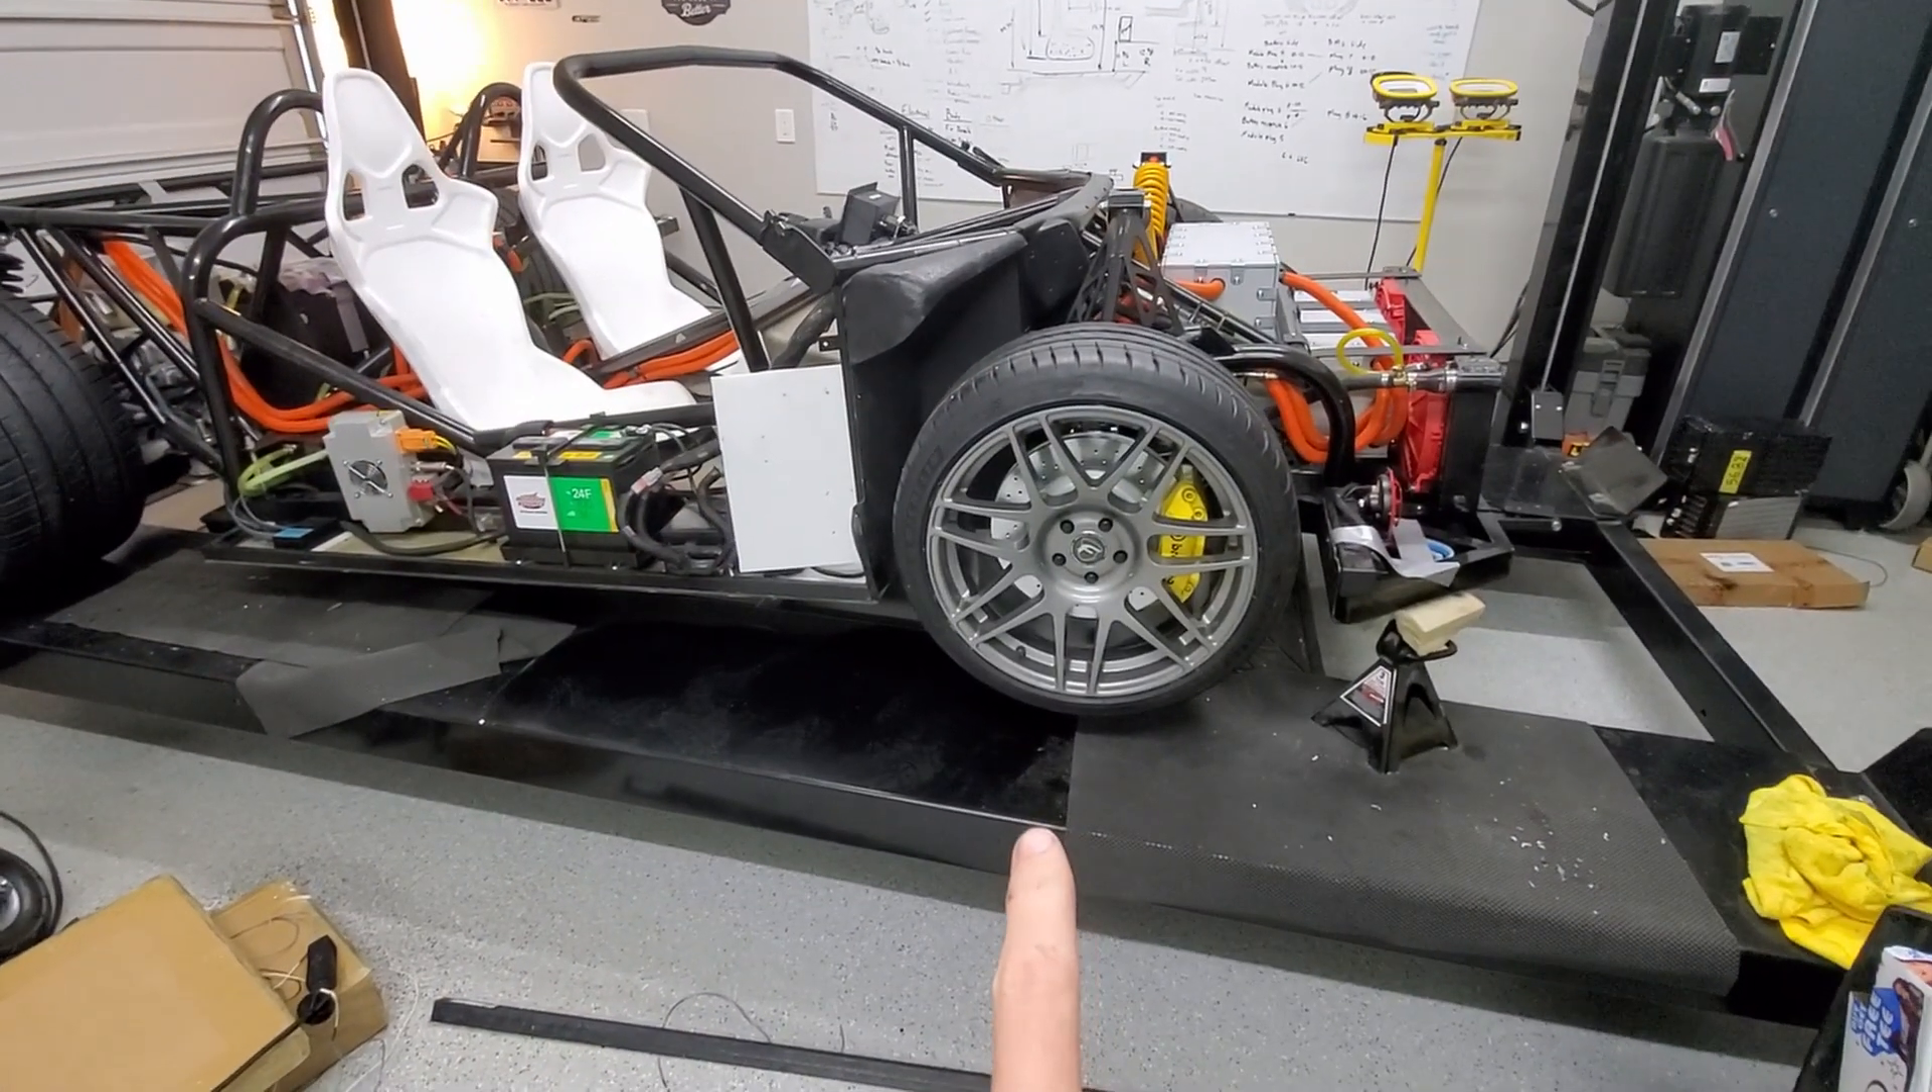Alright, front wheels are officially mounted.